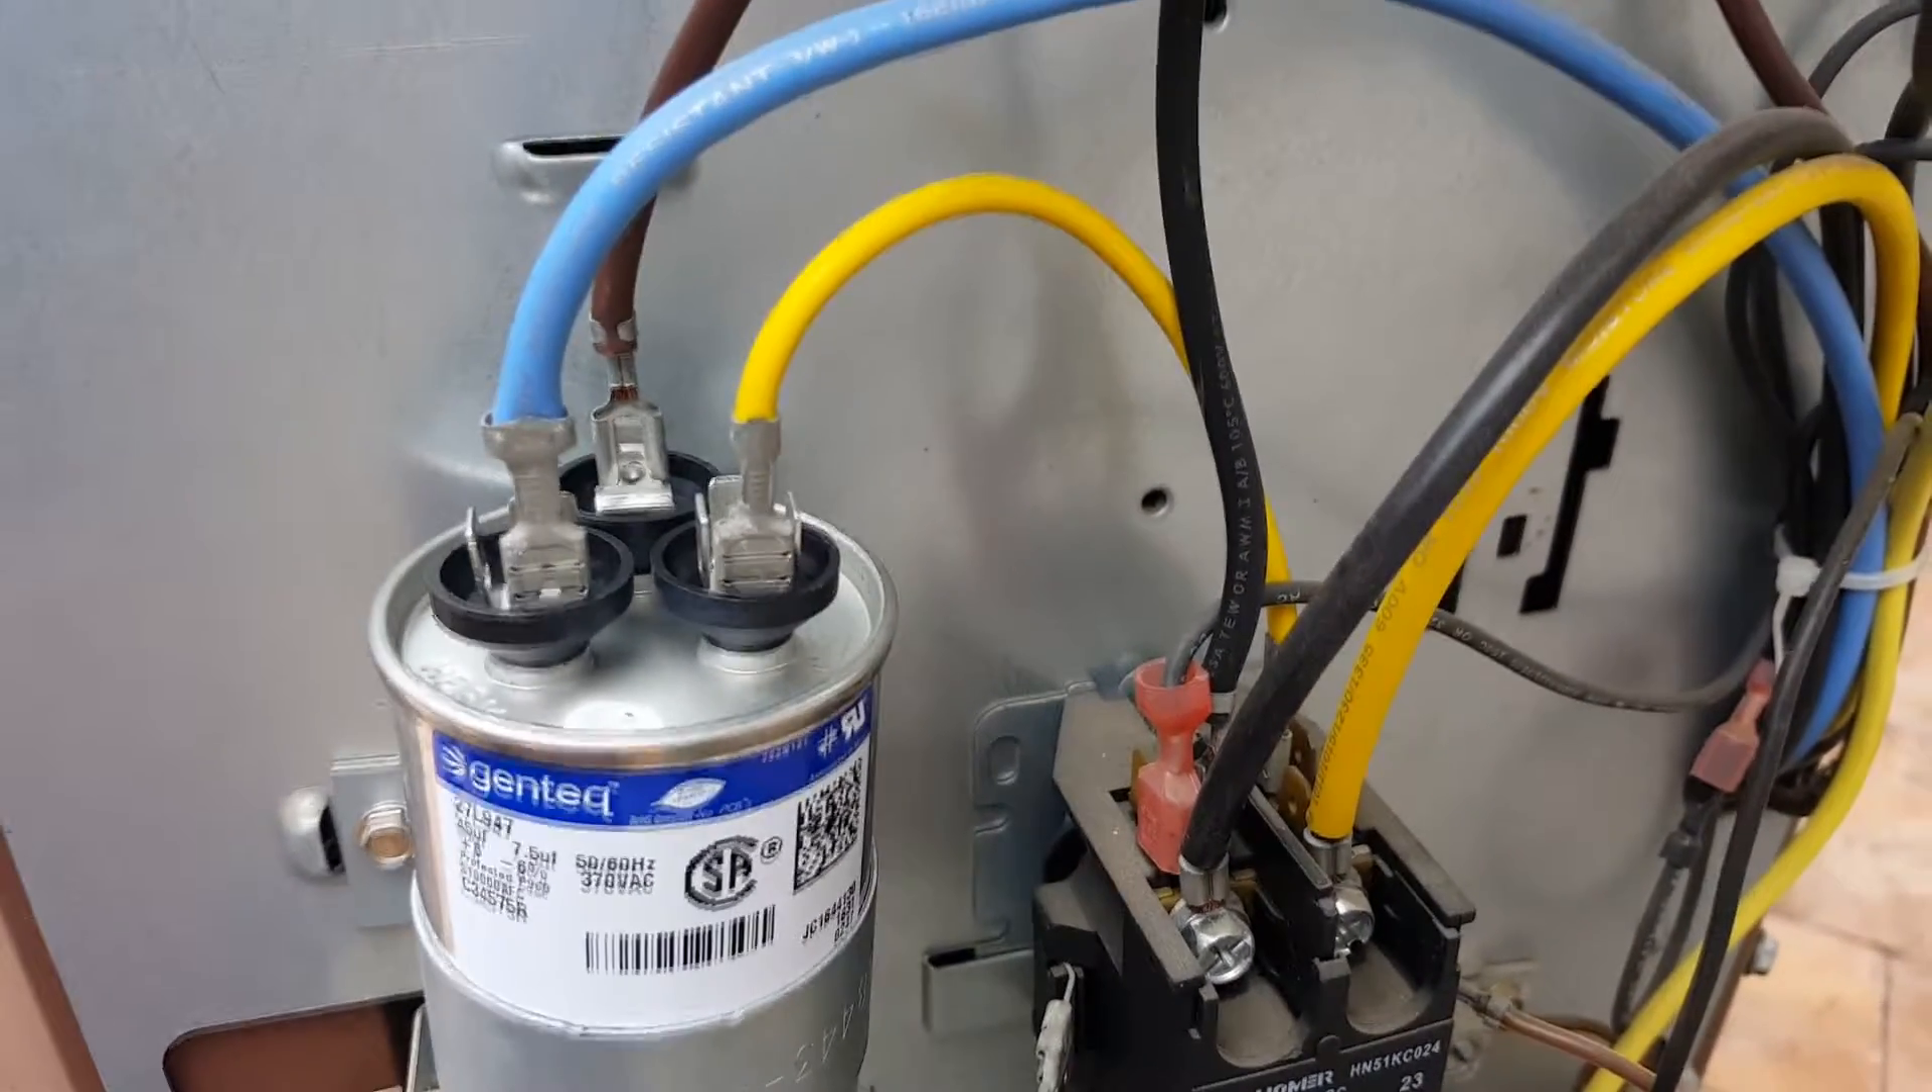Alright, I've got the wires connected.